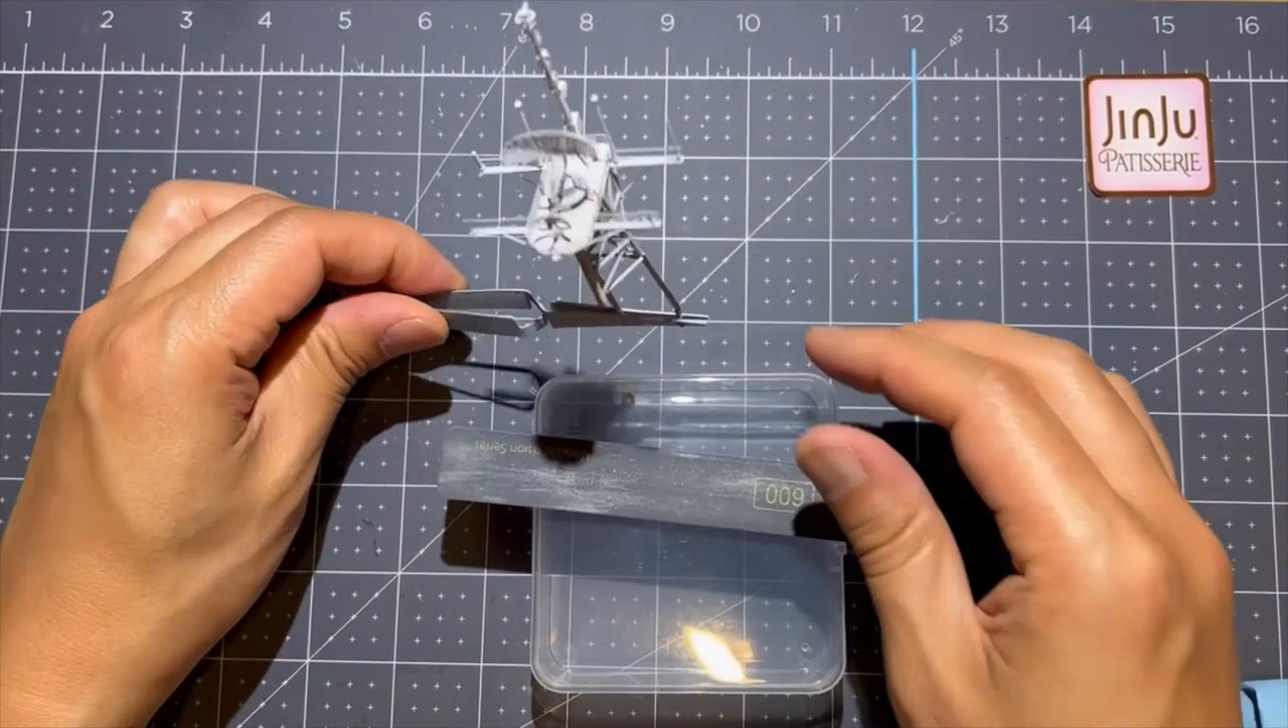All right folks I got the main mast all complete here.